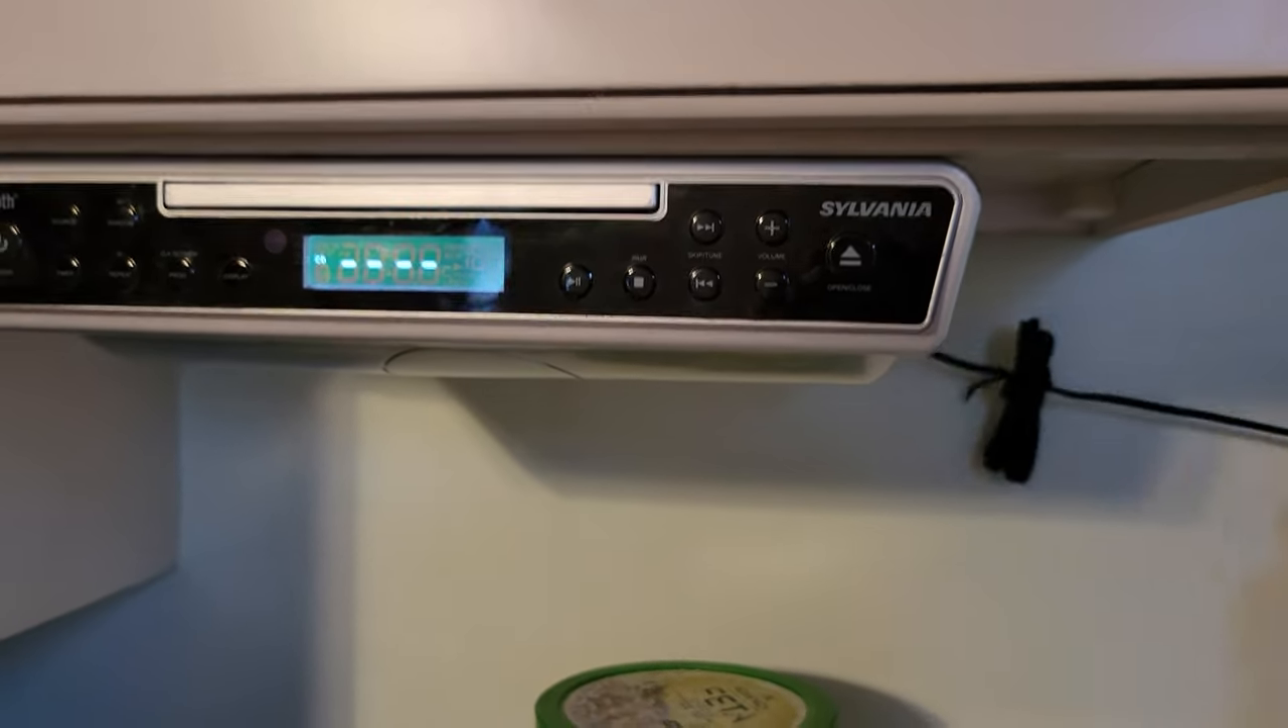And there is my under cabinet CD player all installed.